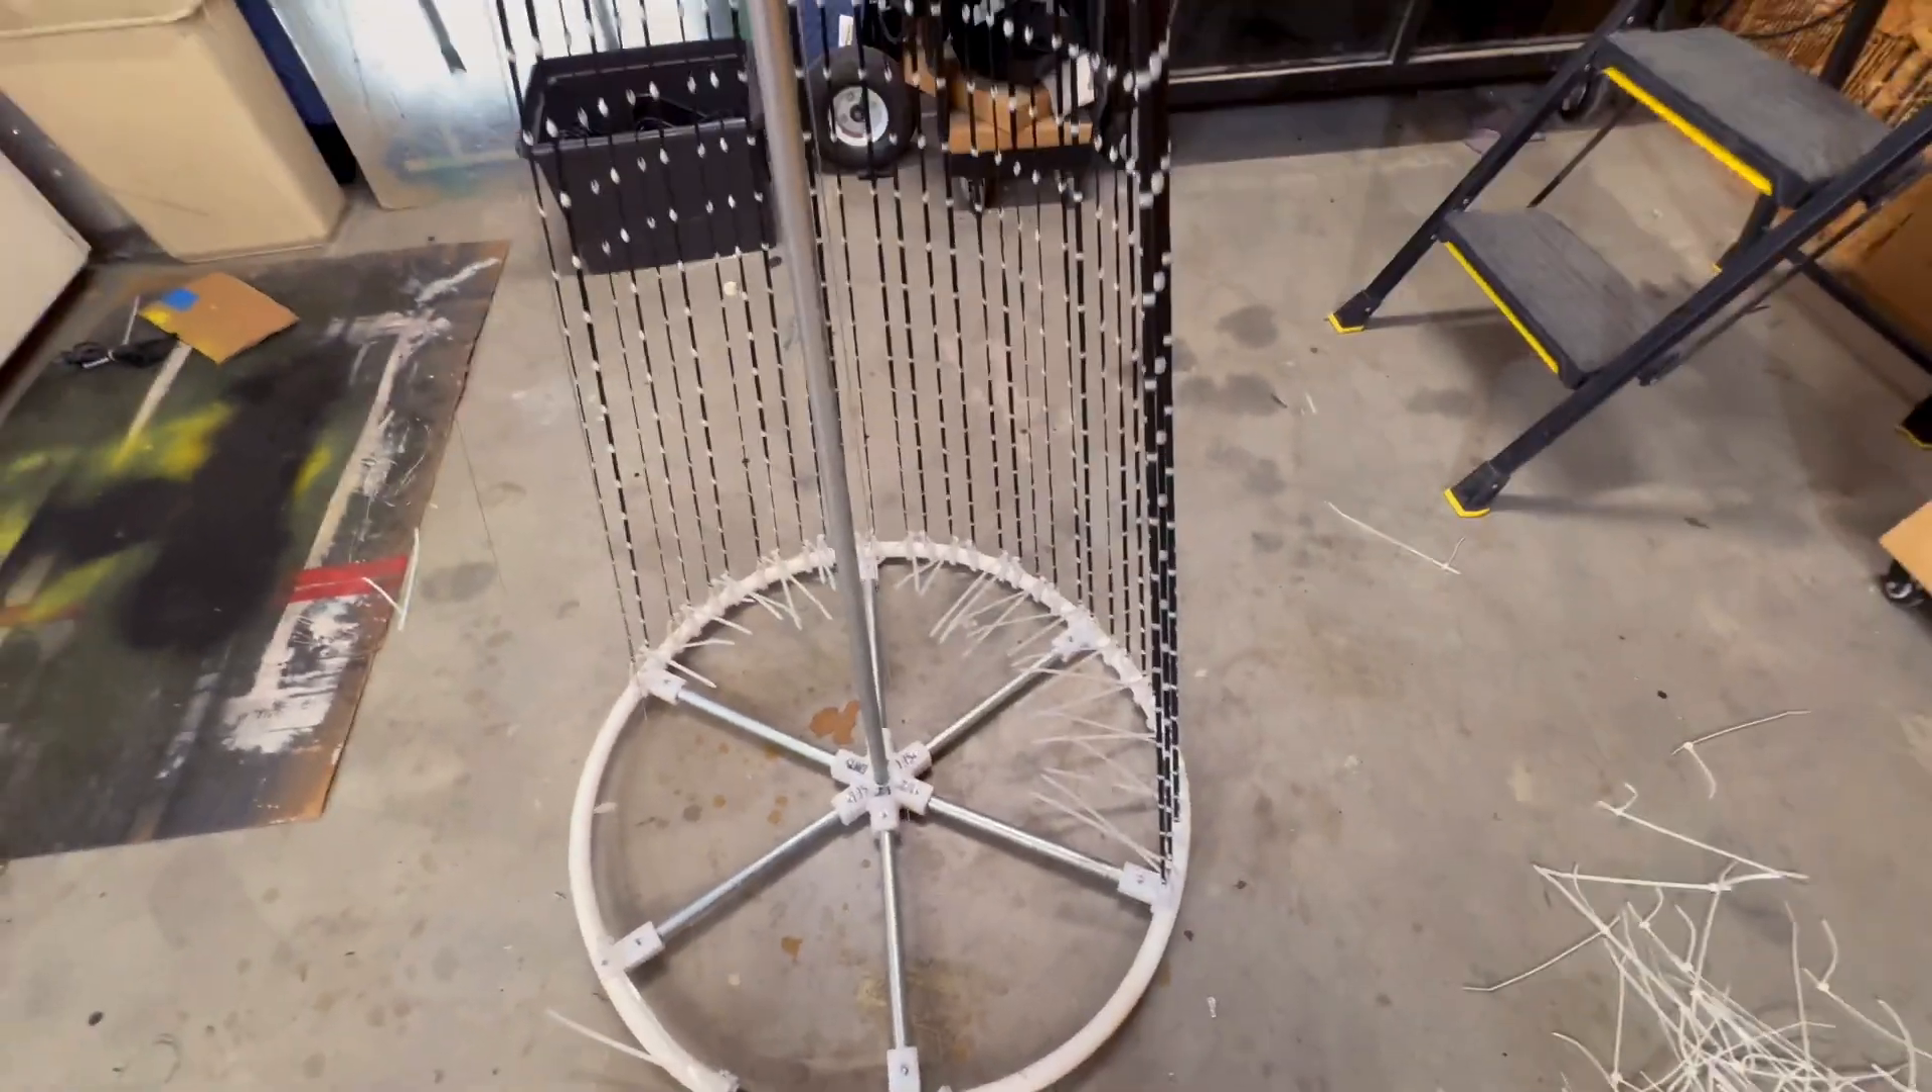I haven't quite cut all the cable ties in the bottom.